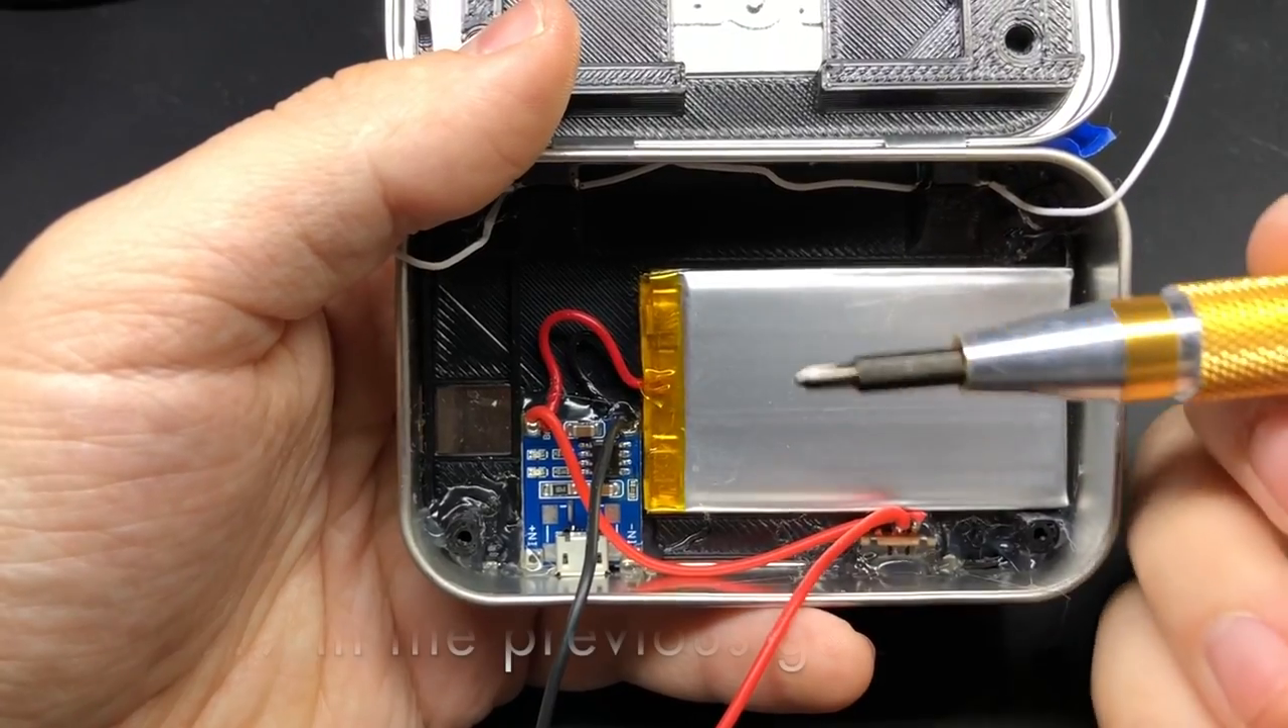Alright, so I've got my power stuff all wired up and mounted inside the tin.